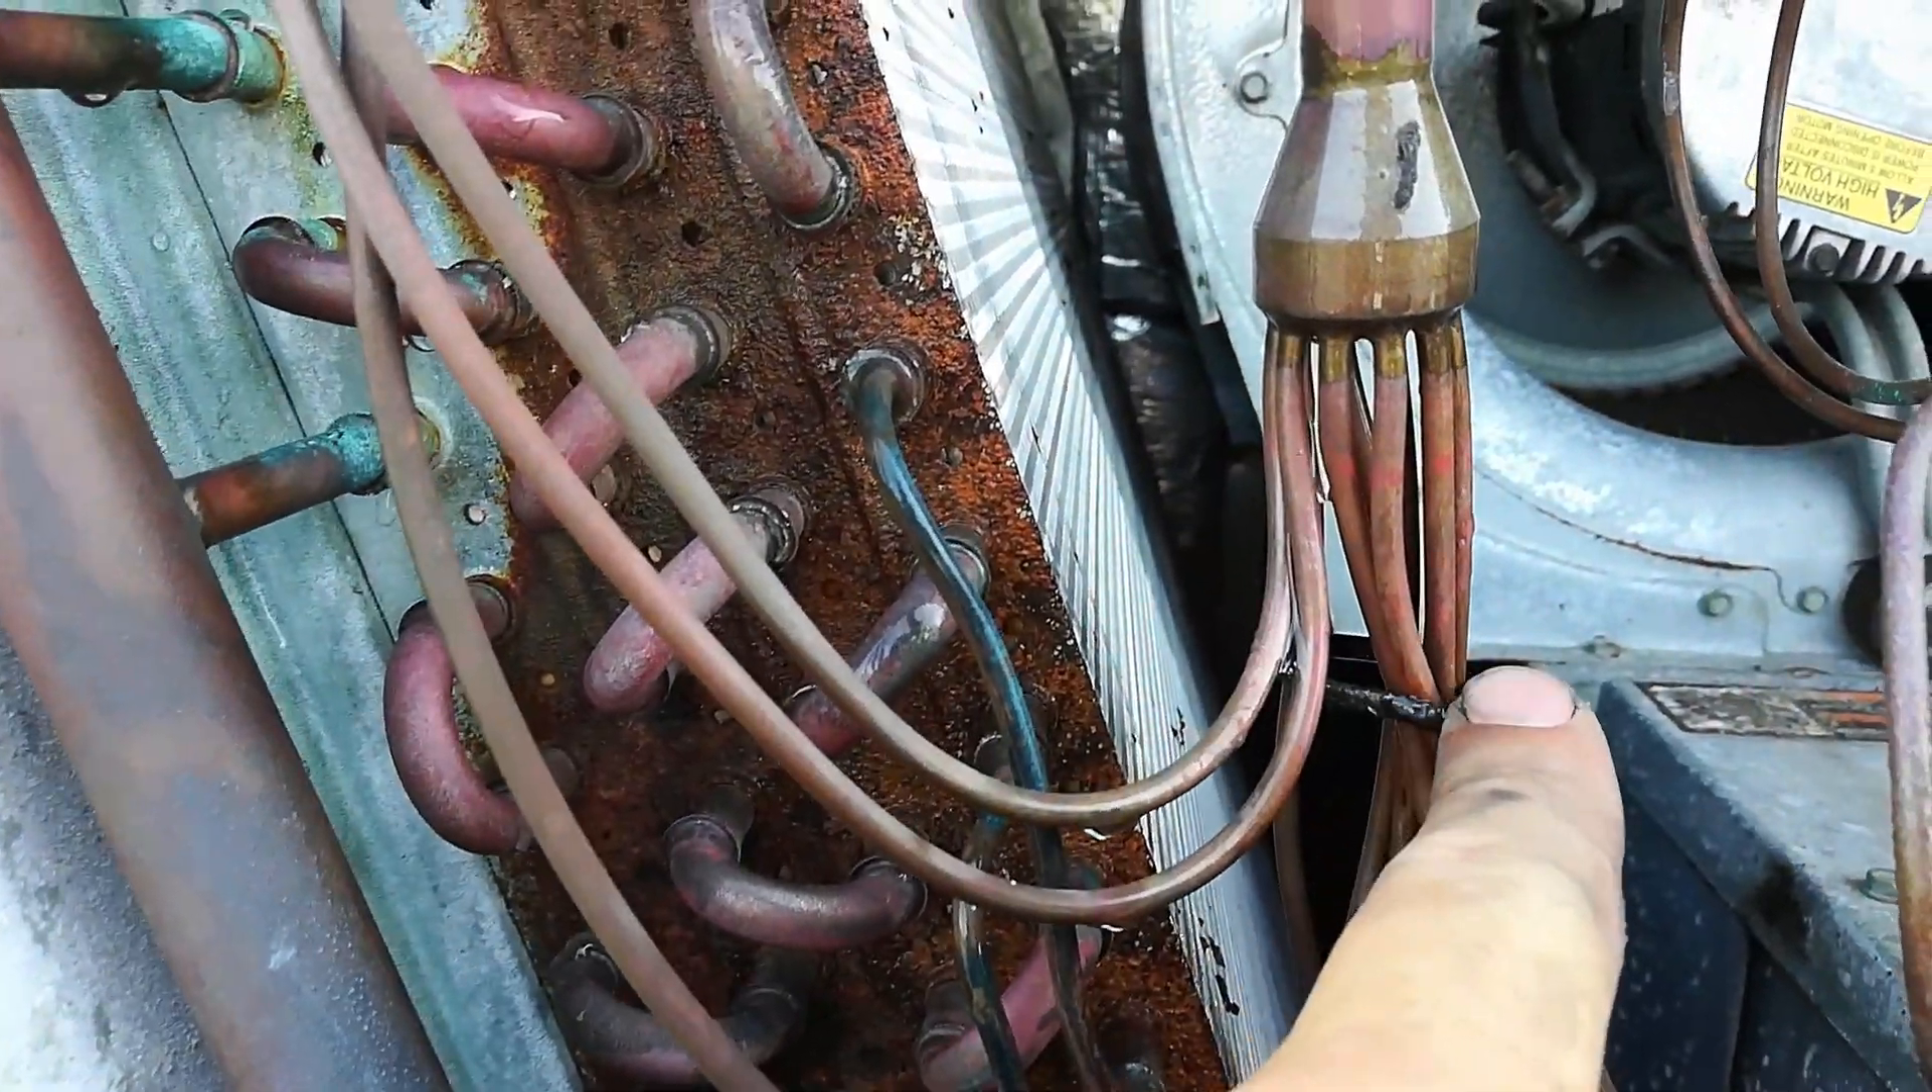I'm going to take a look at all these little tubes and make sure they've got no rub out points. Like right there, that looks like these guys are kind of touching quite a bit. Giving the old rub and tug on each other.